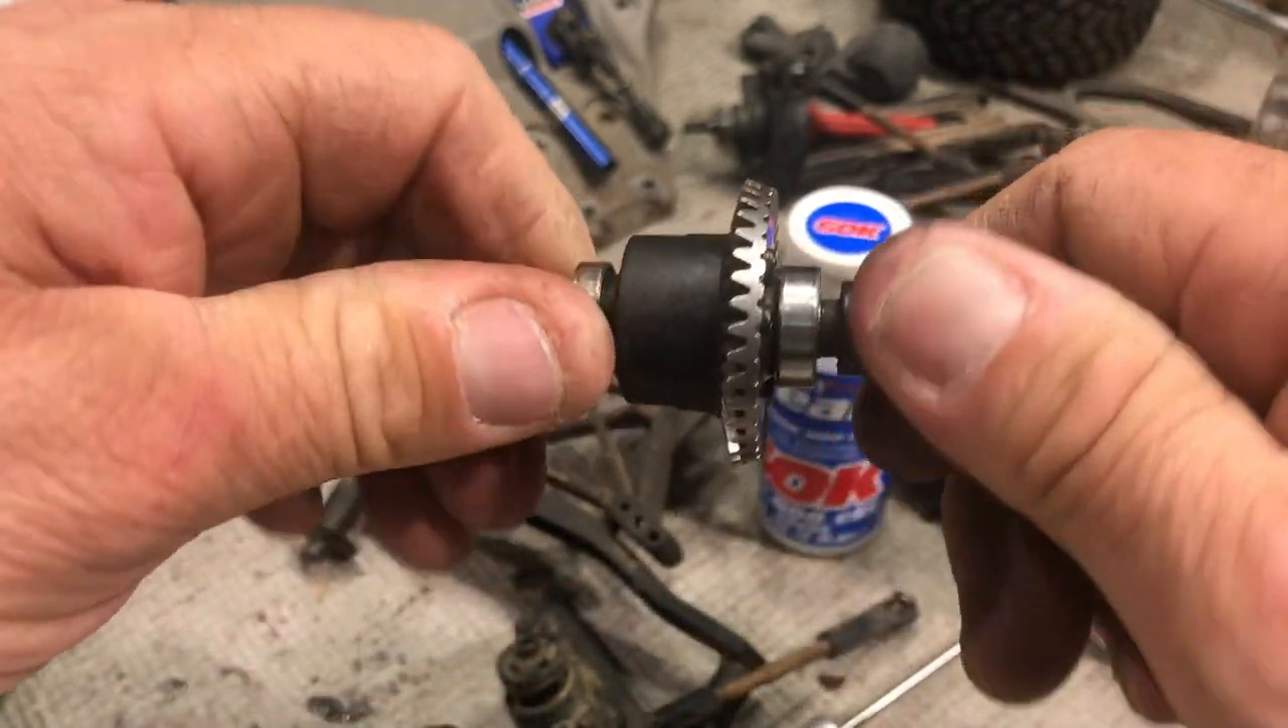That front differential is all back together.